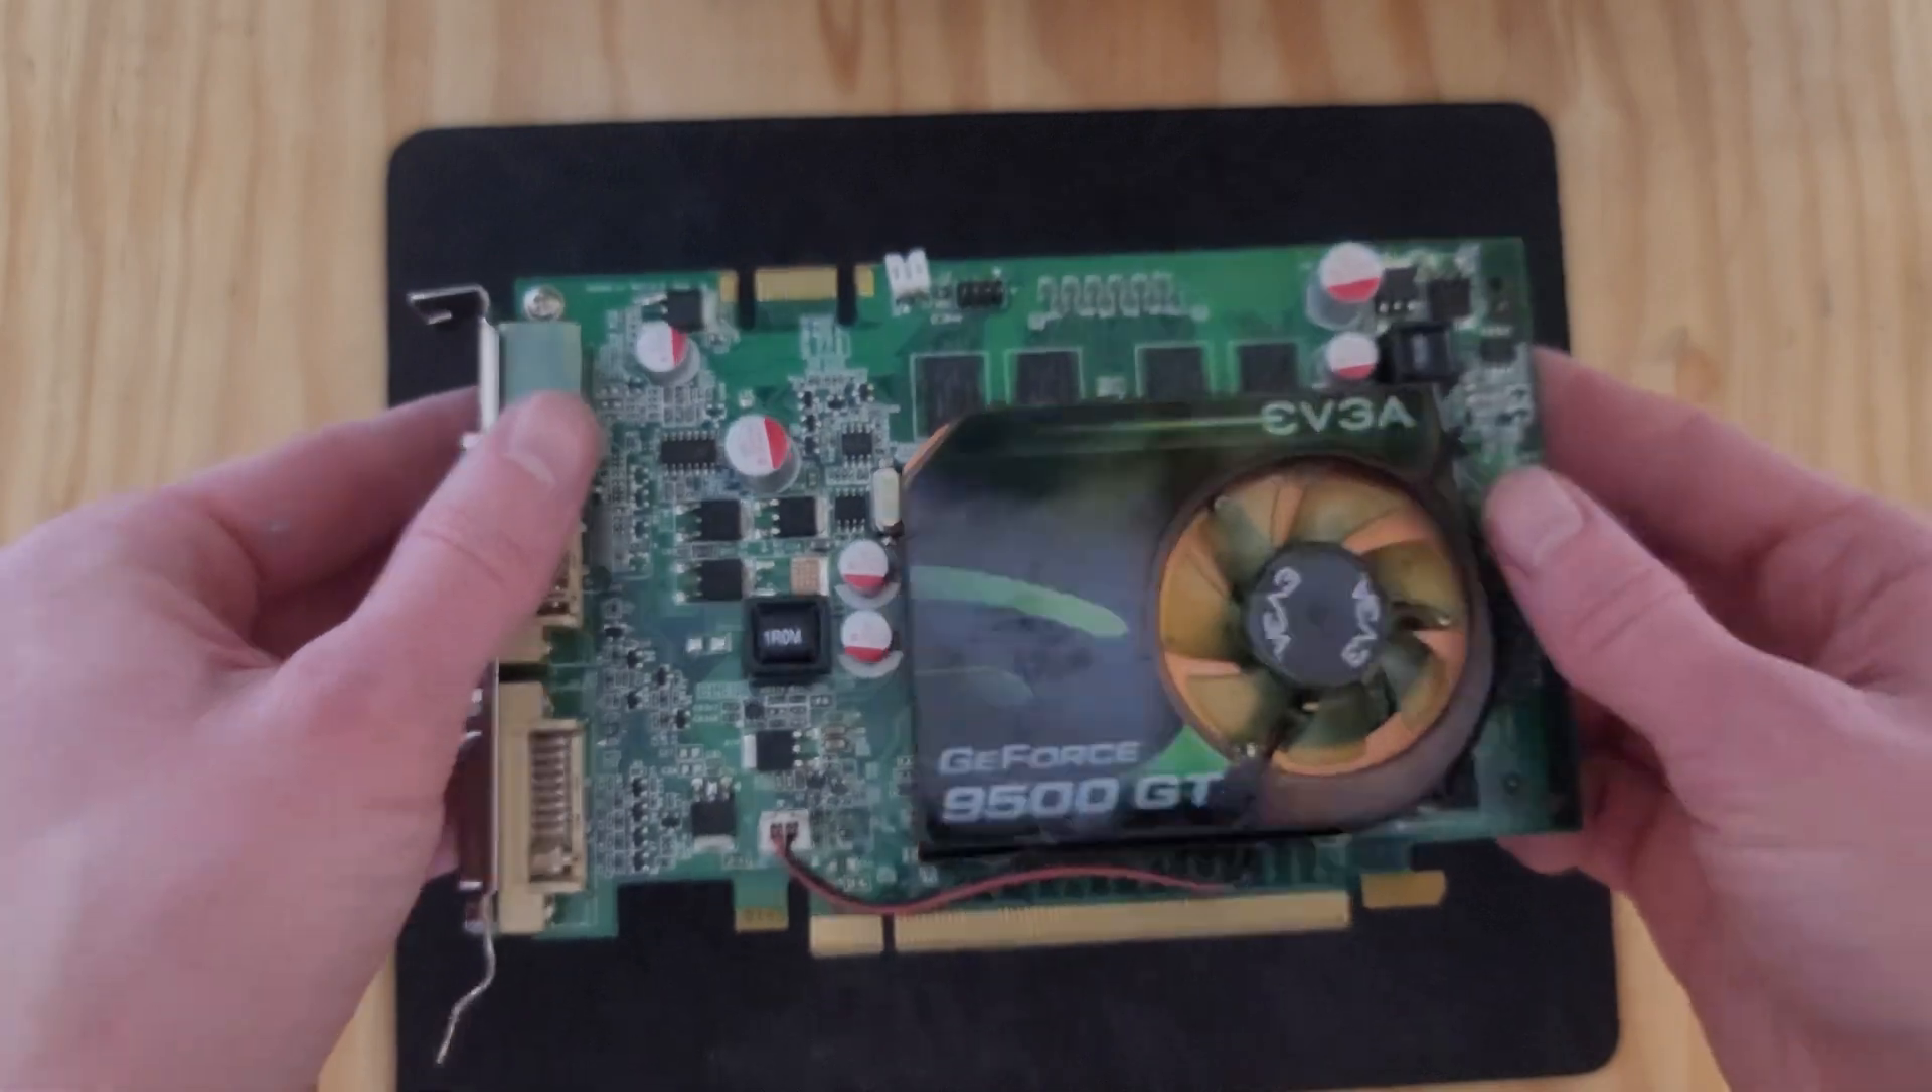Alright, and the card's all back together.